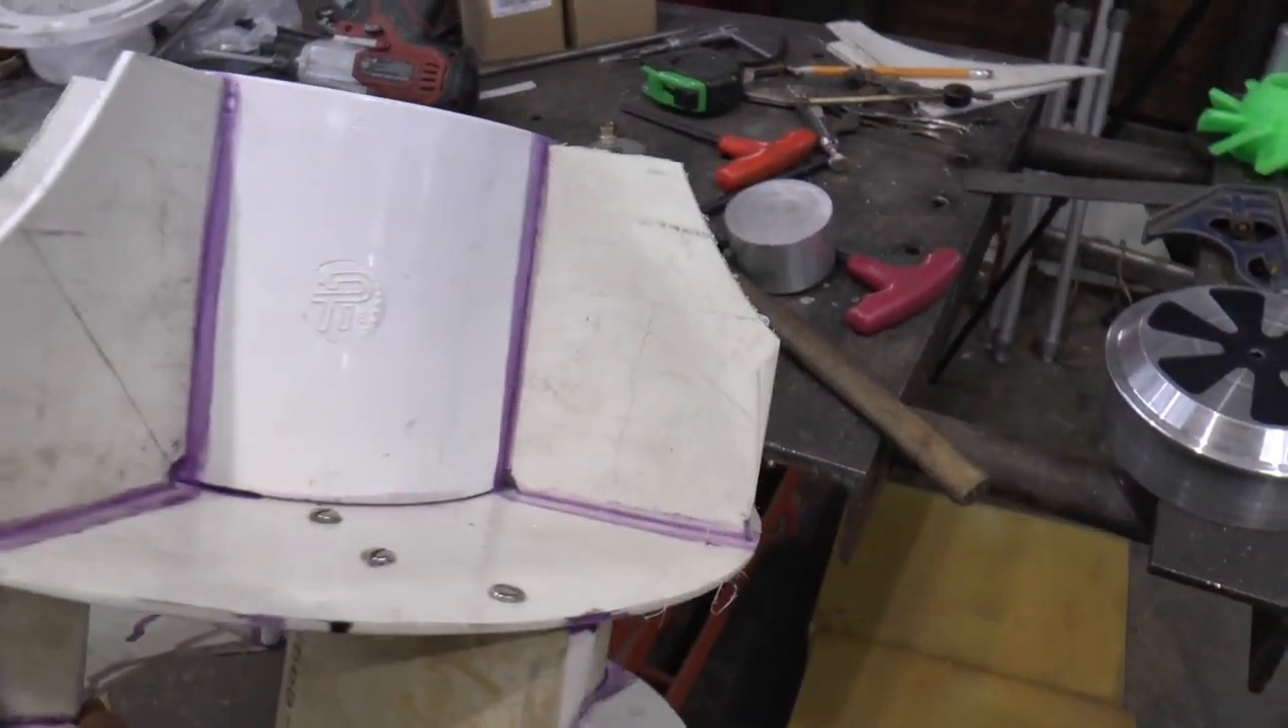I started to assemble the intake. This is all glued and screwed now.